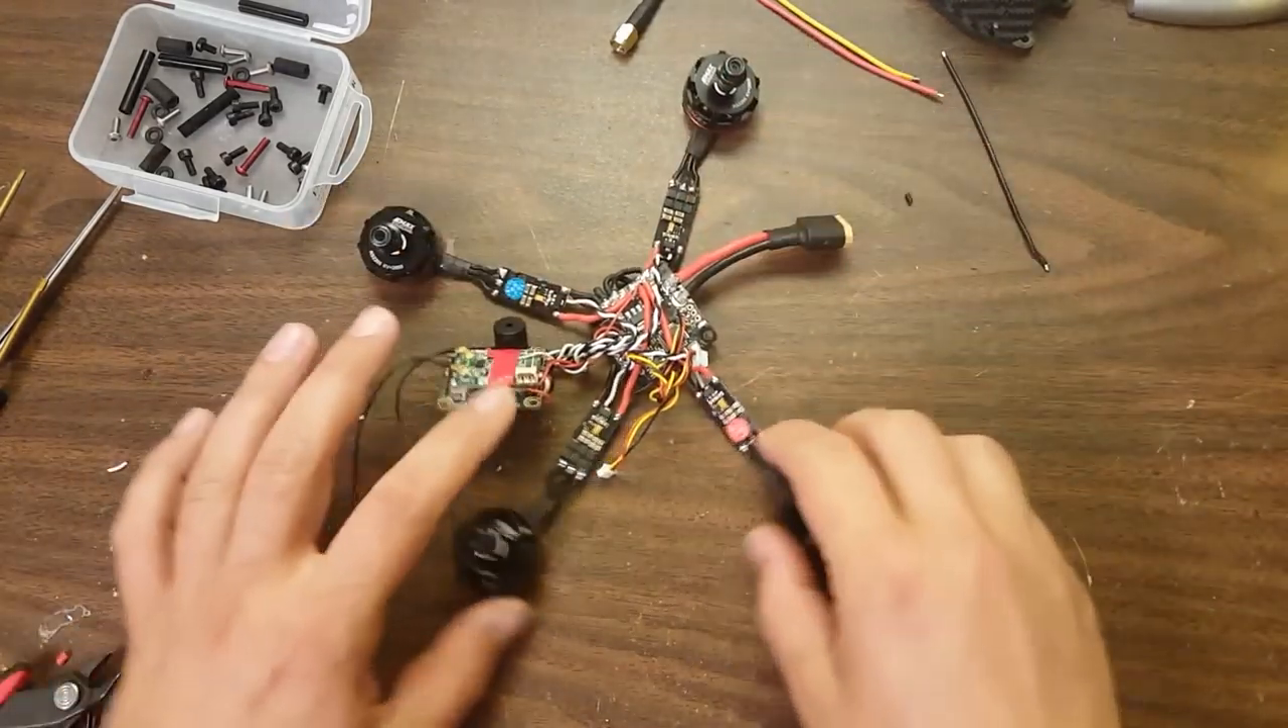Here are the guts of the copter. All pulled out and ready to transplant into a different copter.